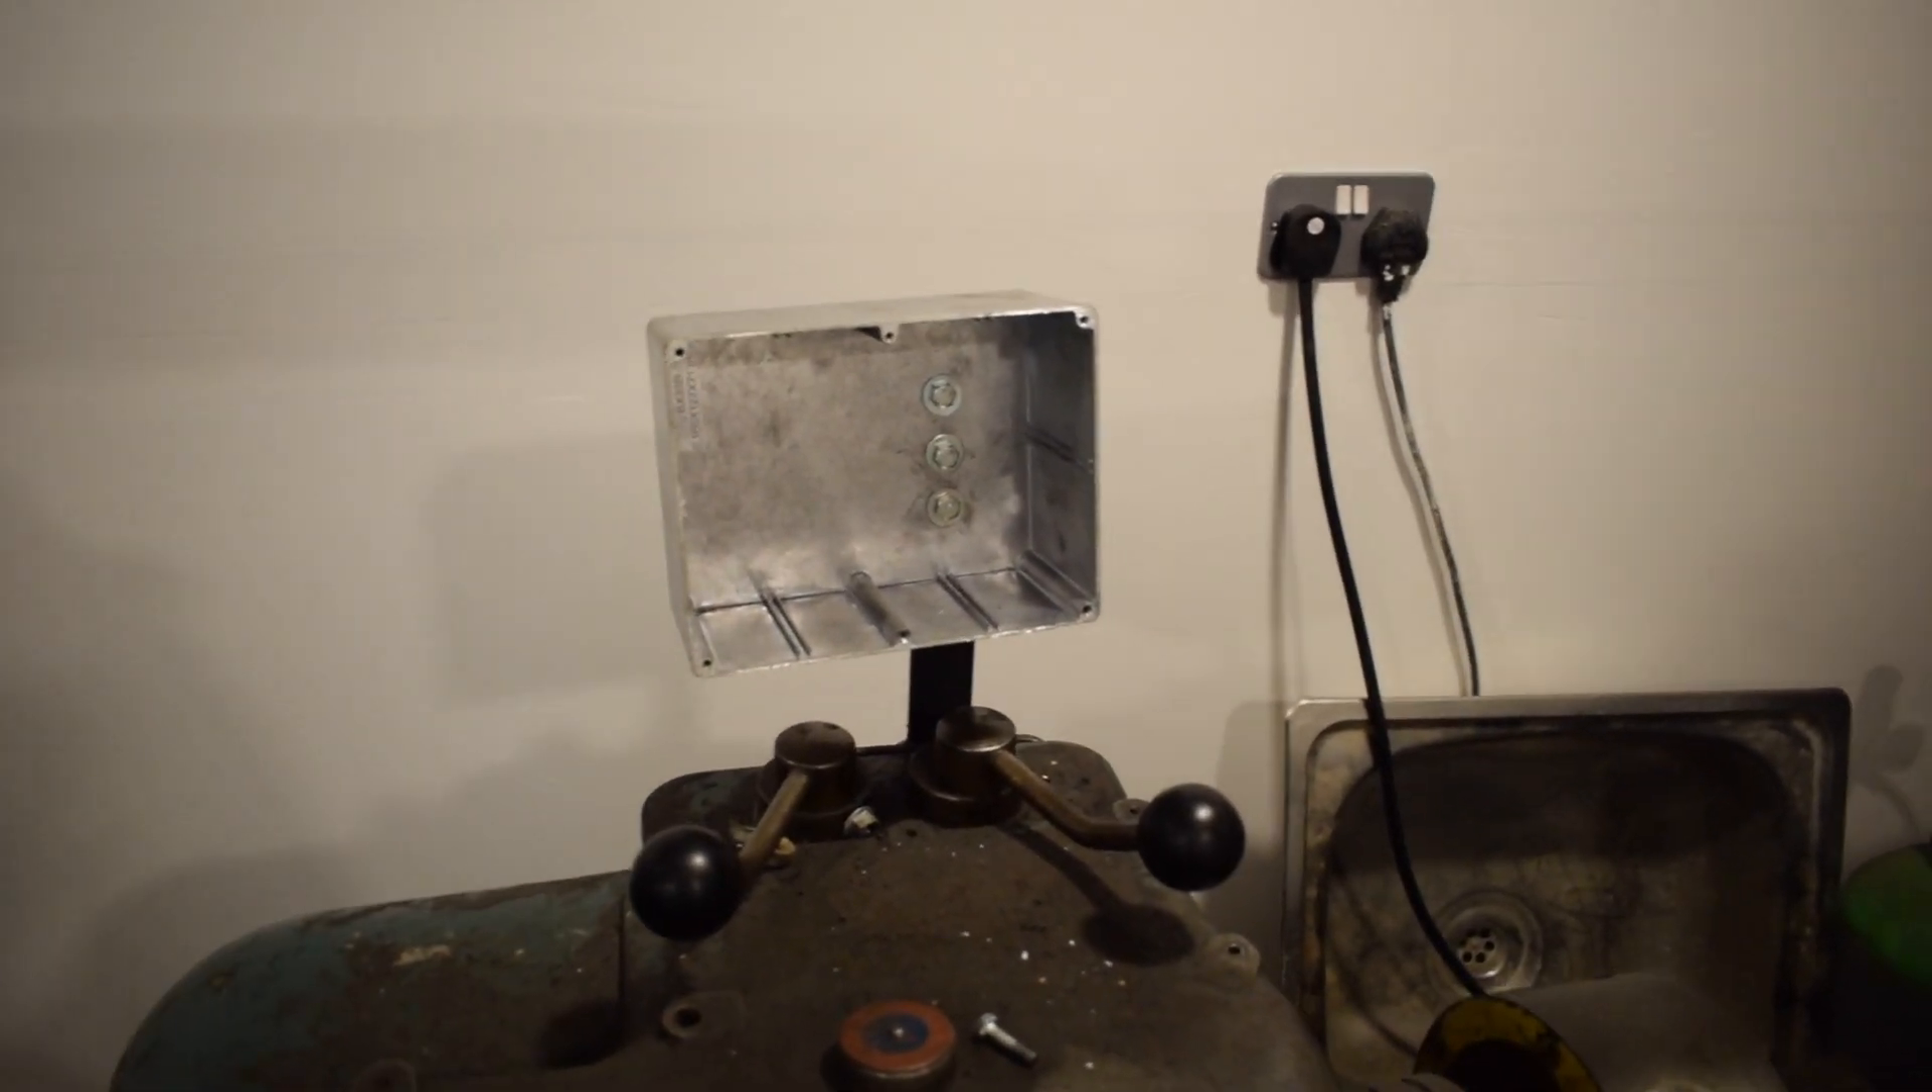So that's the box all mounted up now.